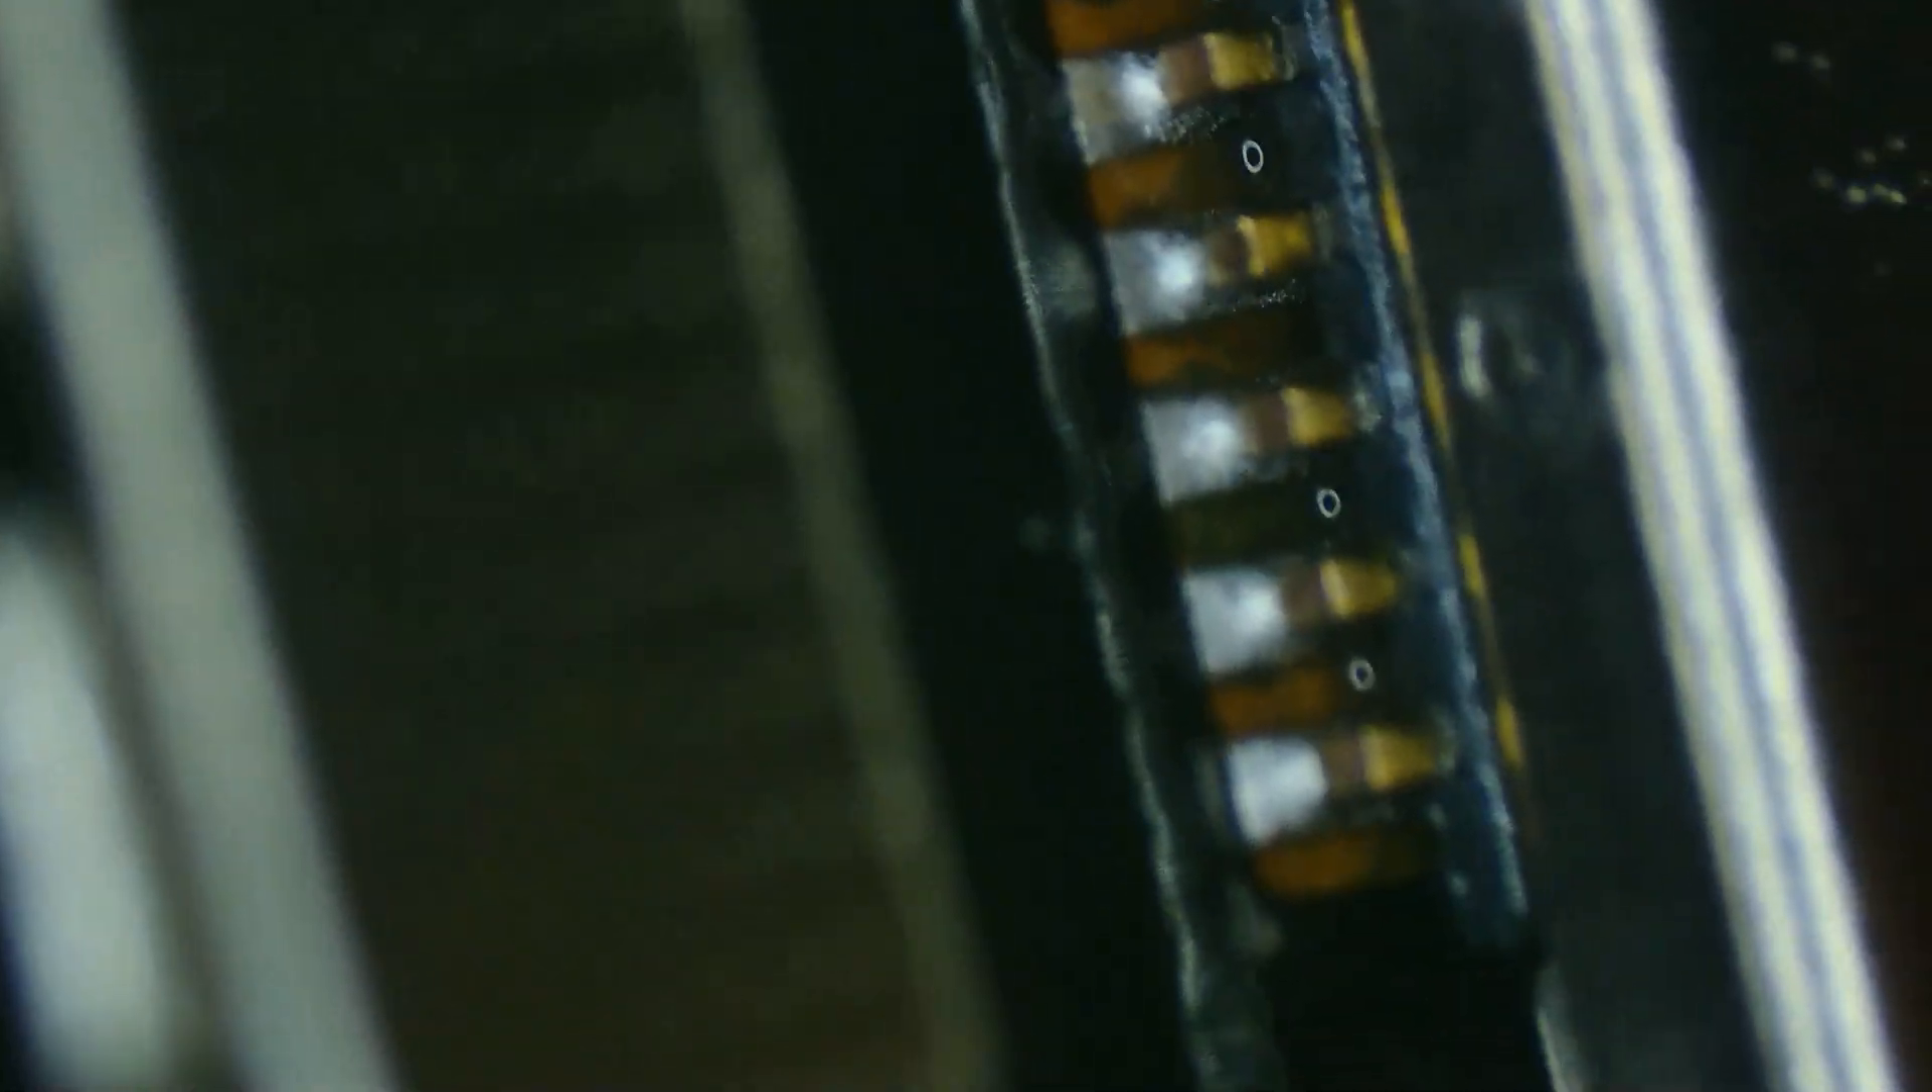So when we zoom down in the microscope we can clearly see that every single leg has solder on it running up to it.